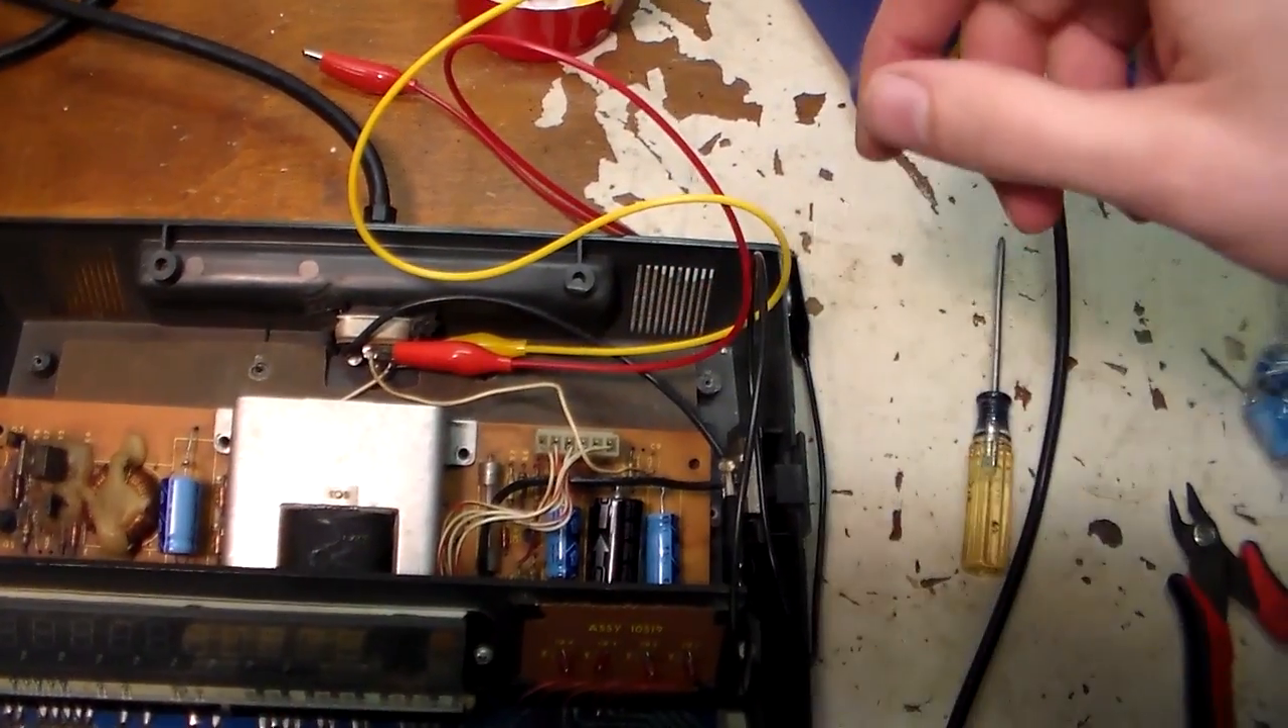So, um, right now I've just kind of got this, um, just kind of, I've got the wires held in place with some alligator clips.